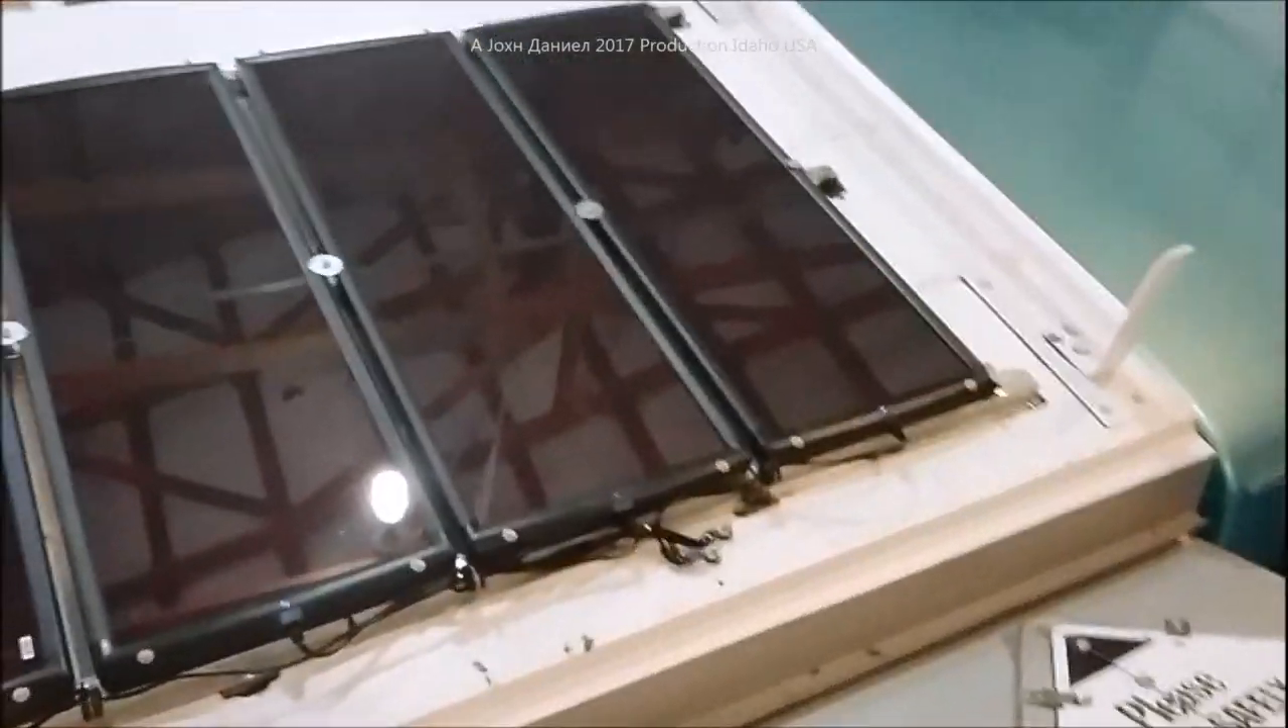So we have the panels up here on top they are secured all the way around and they are now officially installed permanently on the truck.